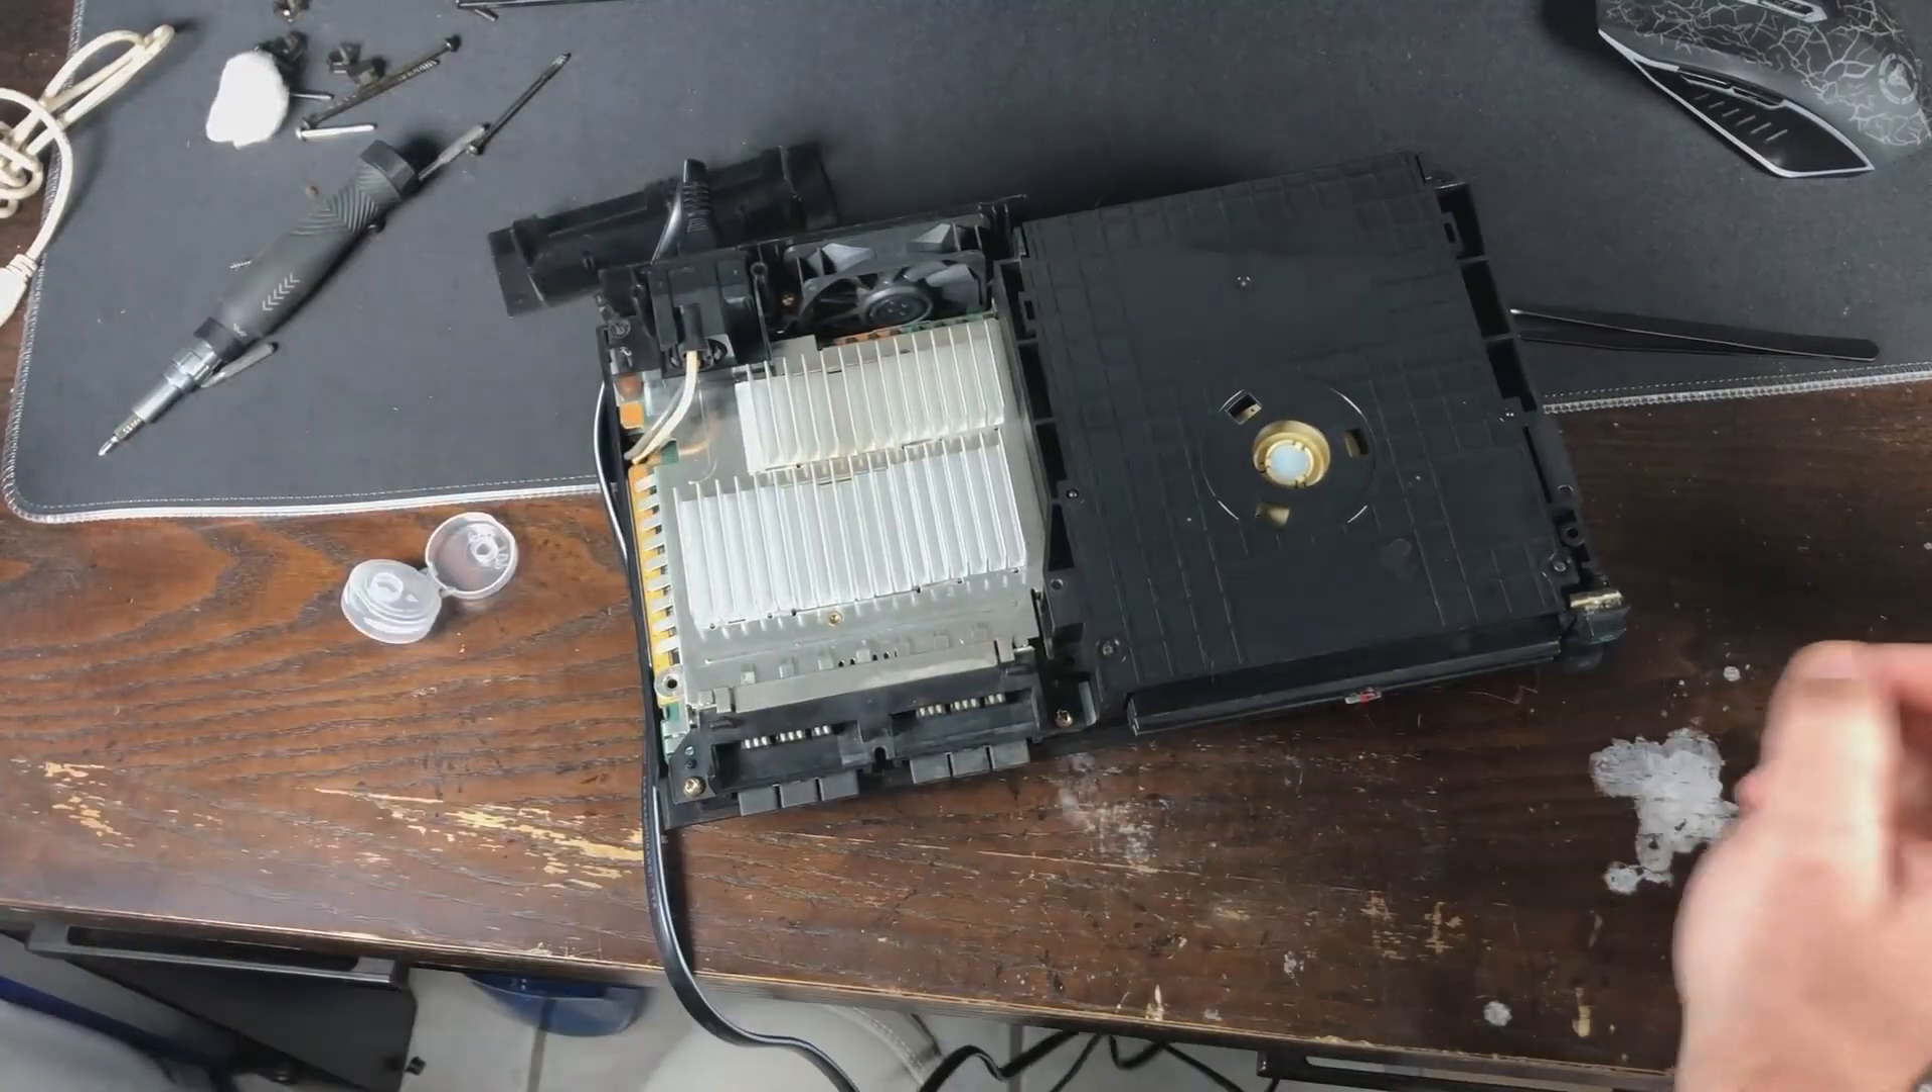All right, I think now I got everything except for the top case. Let's test it.